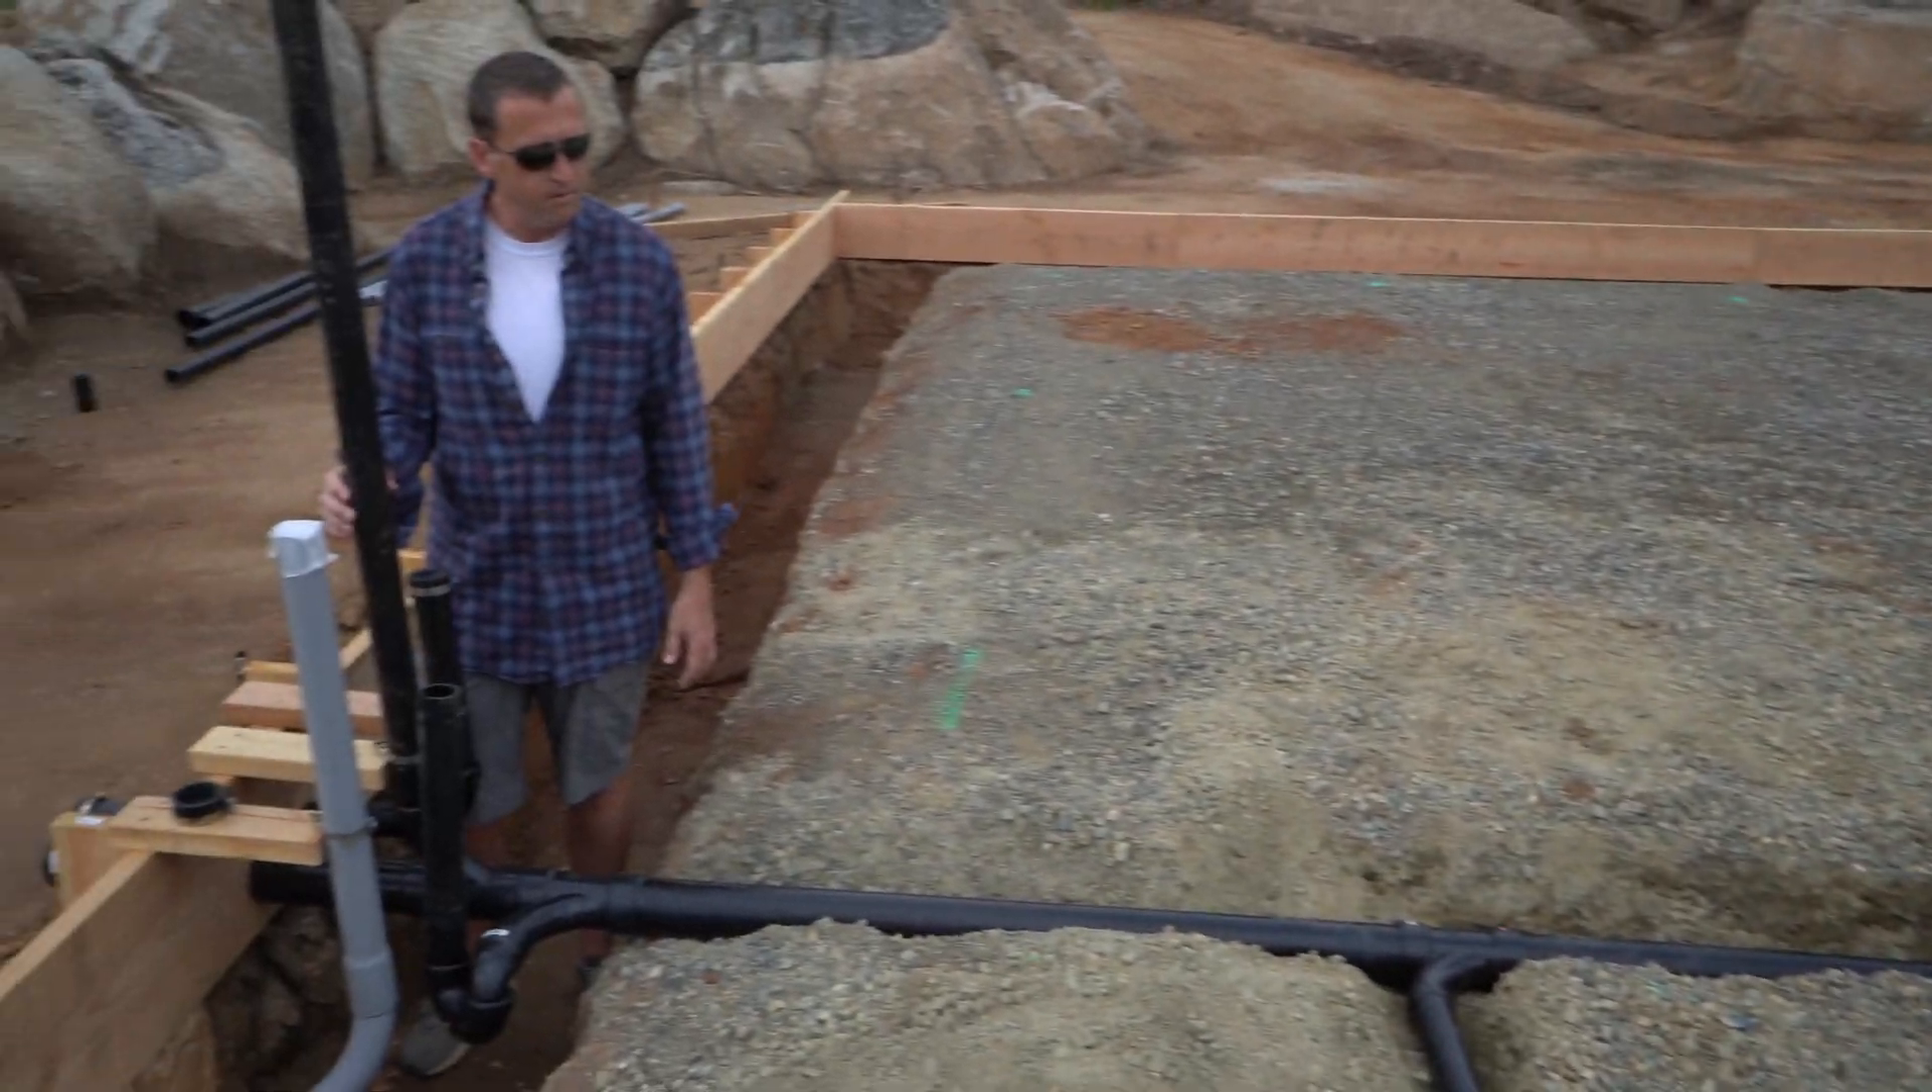Now that it's complete you can see again we've got our main three inch line that drains all the way across the building with the individual stub outs that kind of tee into it.